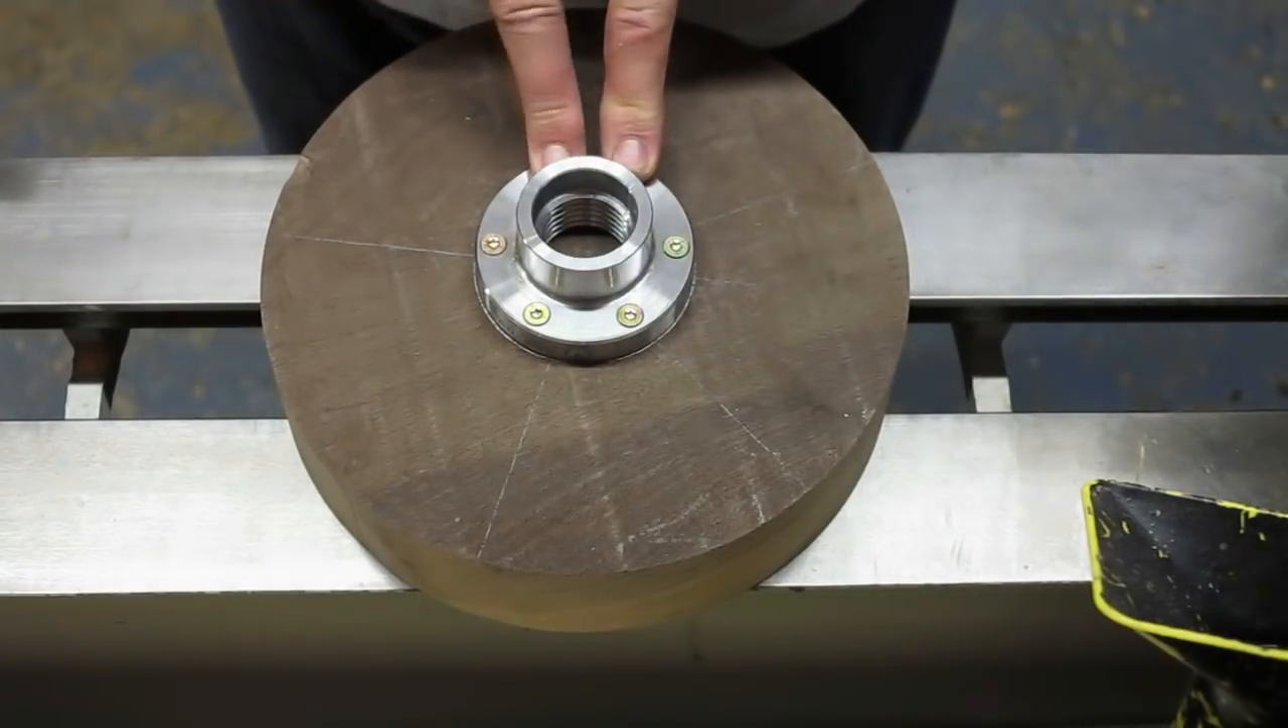So I've now screwed the face plate on.